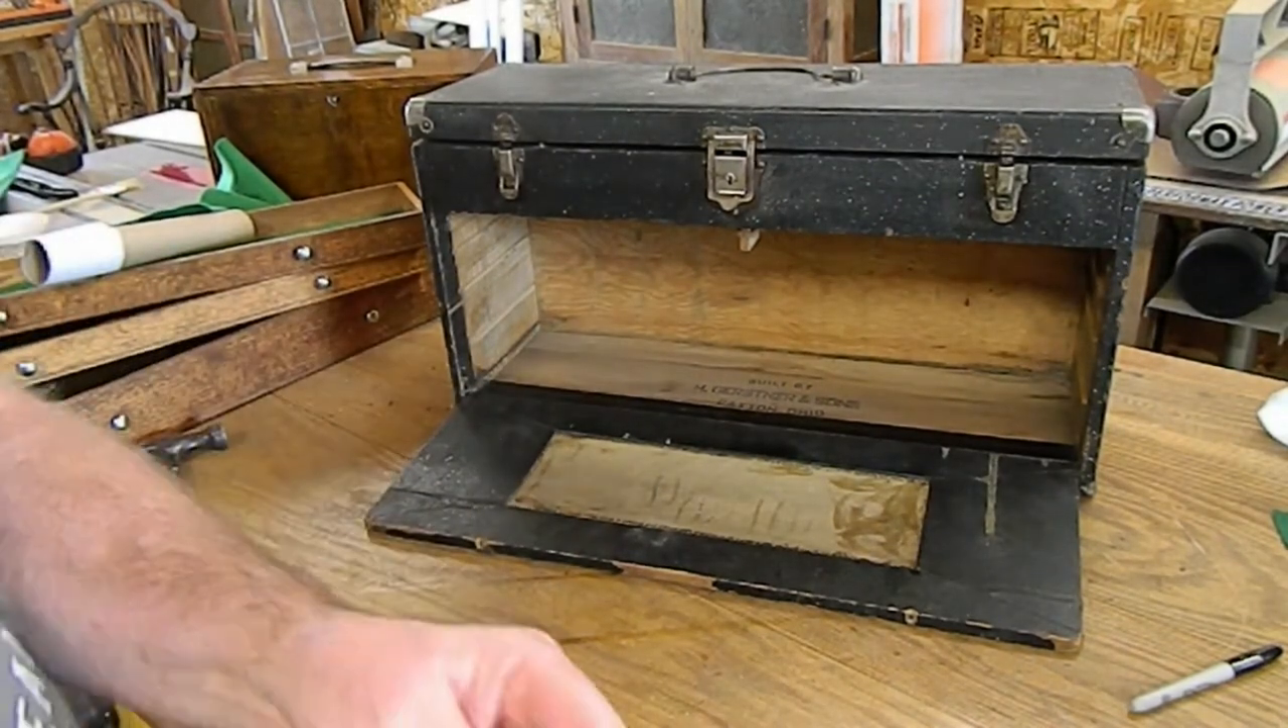The drawers aren't in, so it's going to fall back a little further.